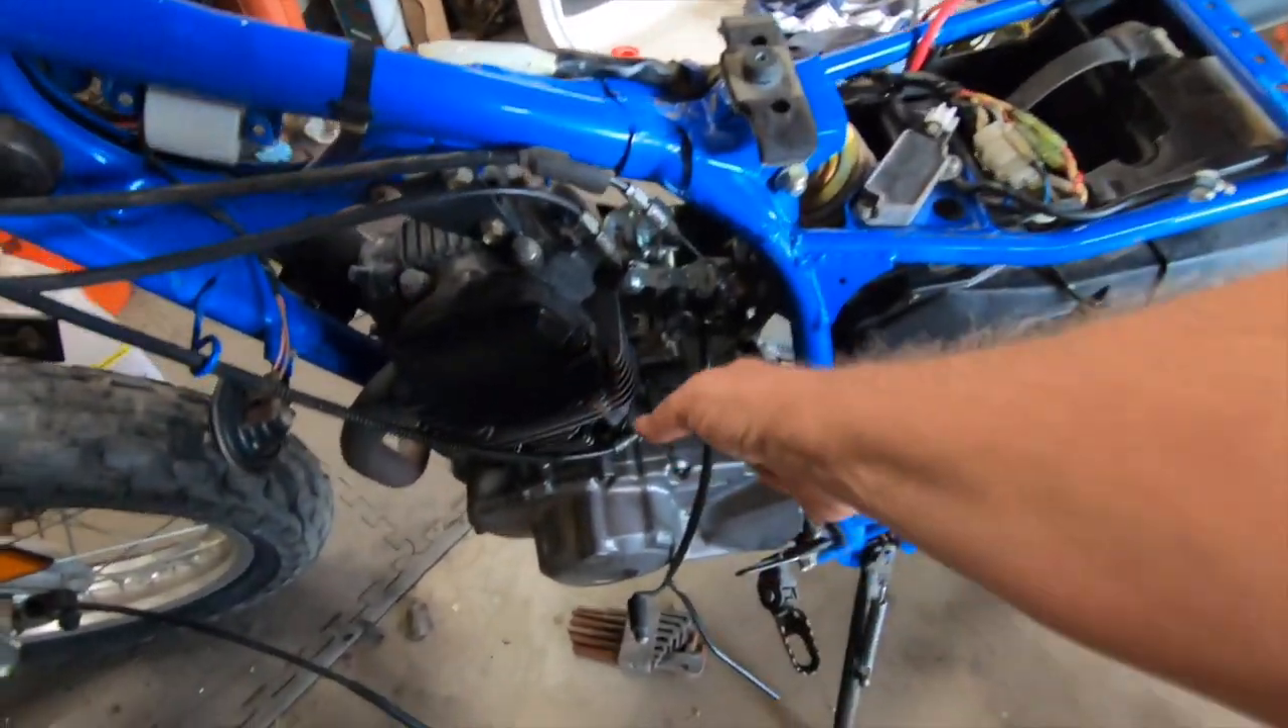I also need to put the tank on. But I'm kind of waiting on fuel line.